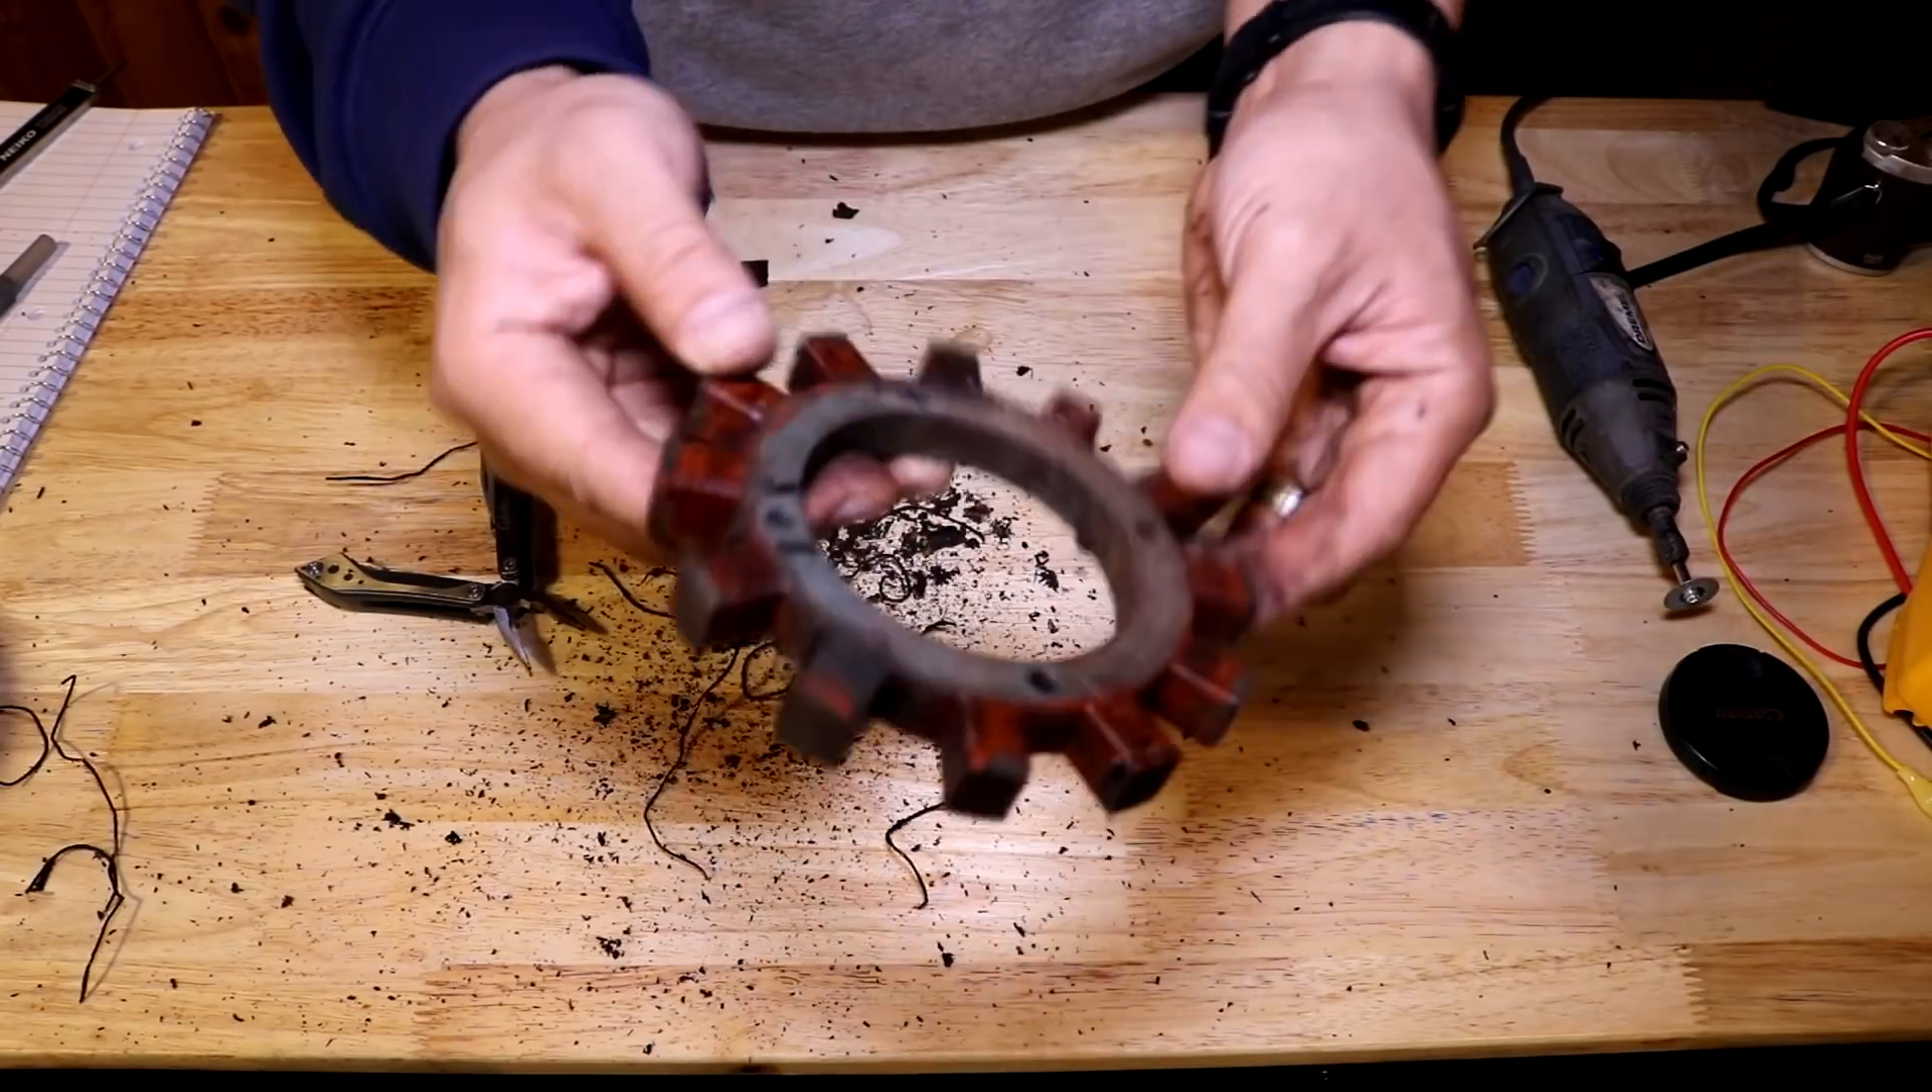Now that all the copper windings are pulled off, this is what we're left with. This is the stator core, and this is what we're going to rewind new copper wire onto.